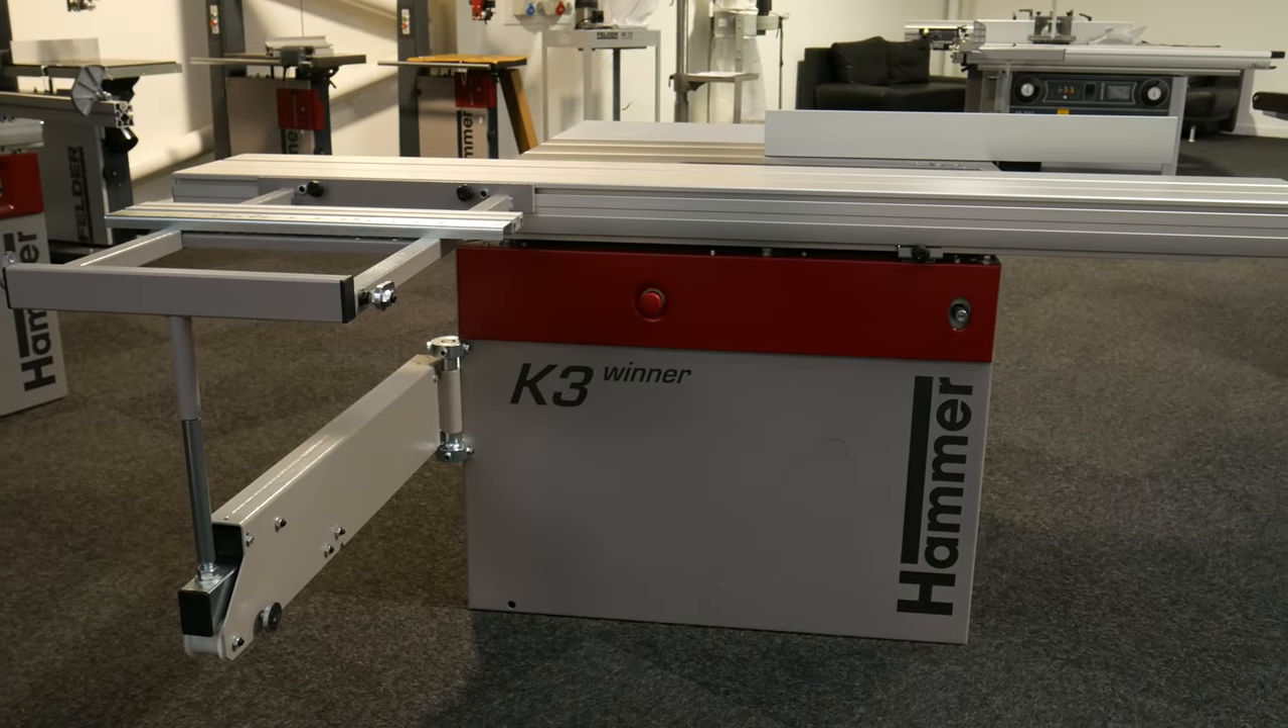With the outrigger table in place, you are ready to fit the crosscut fence.